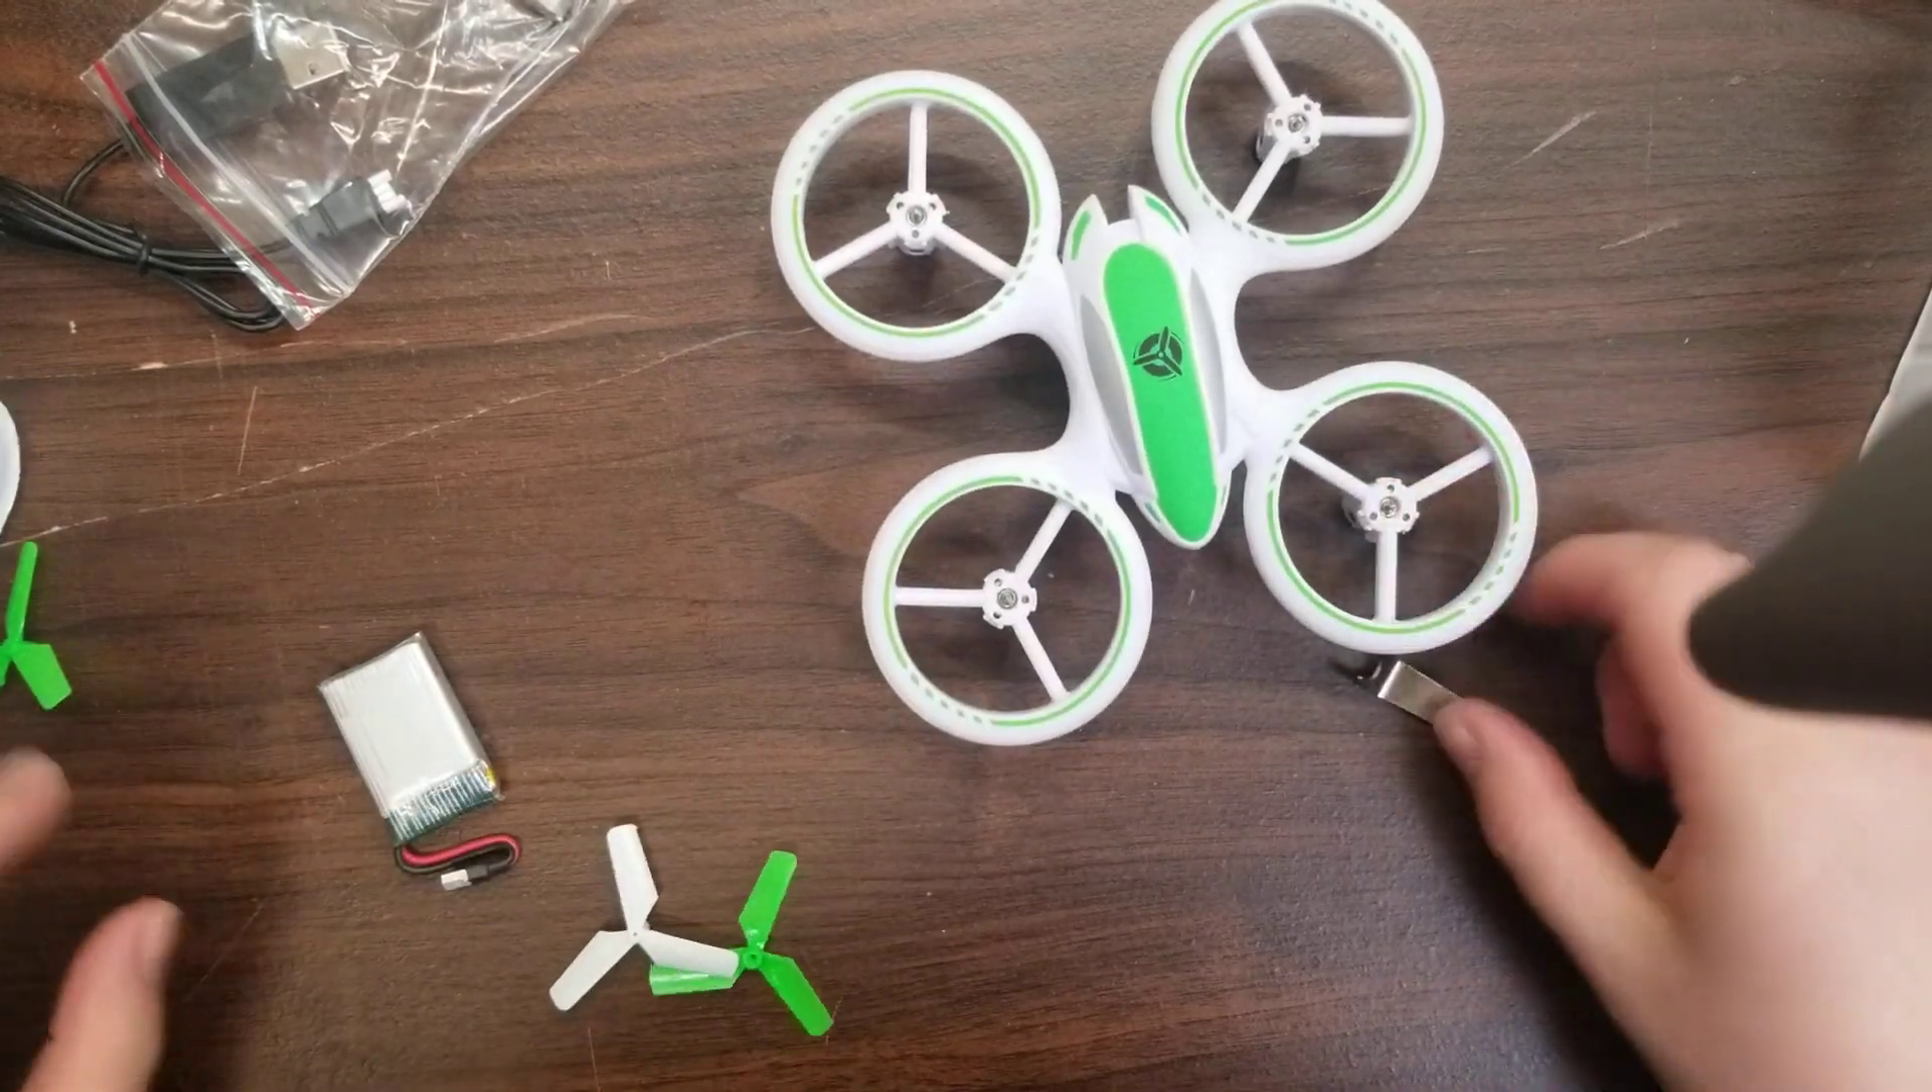Now we have all our props off.